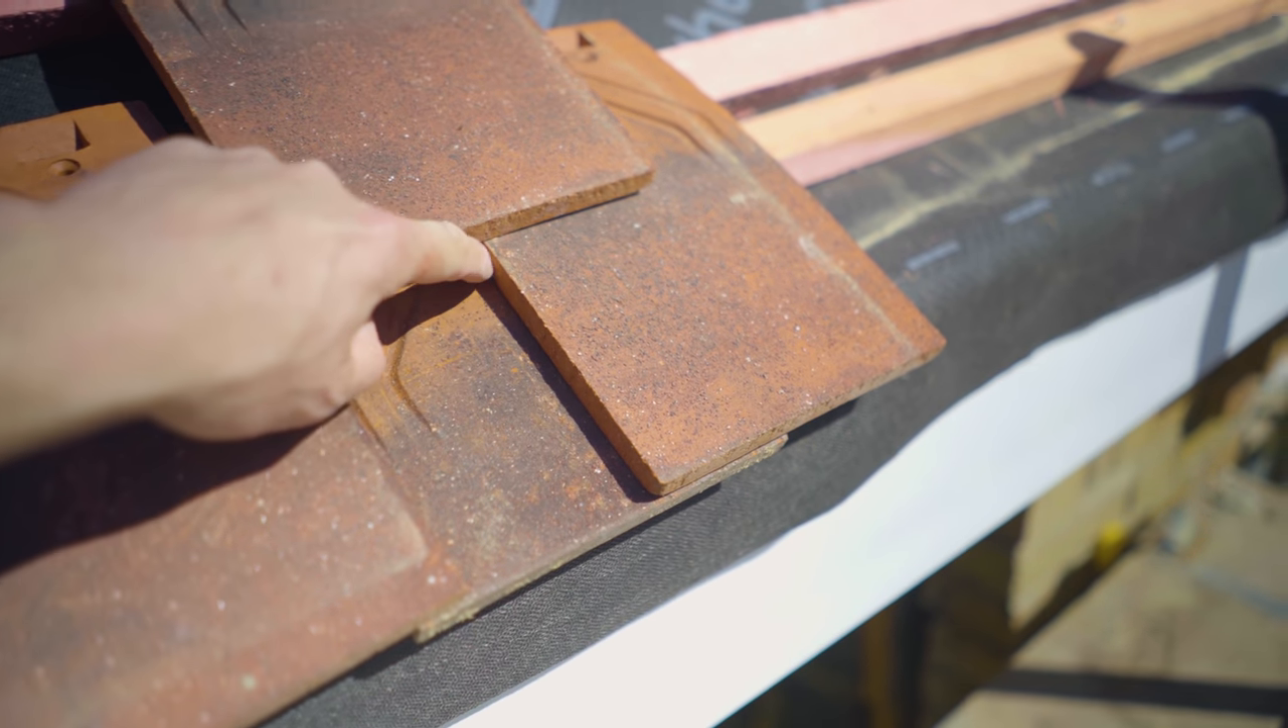You can see that this top tile overlaps this bottom tile going over this one.